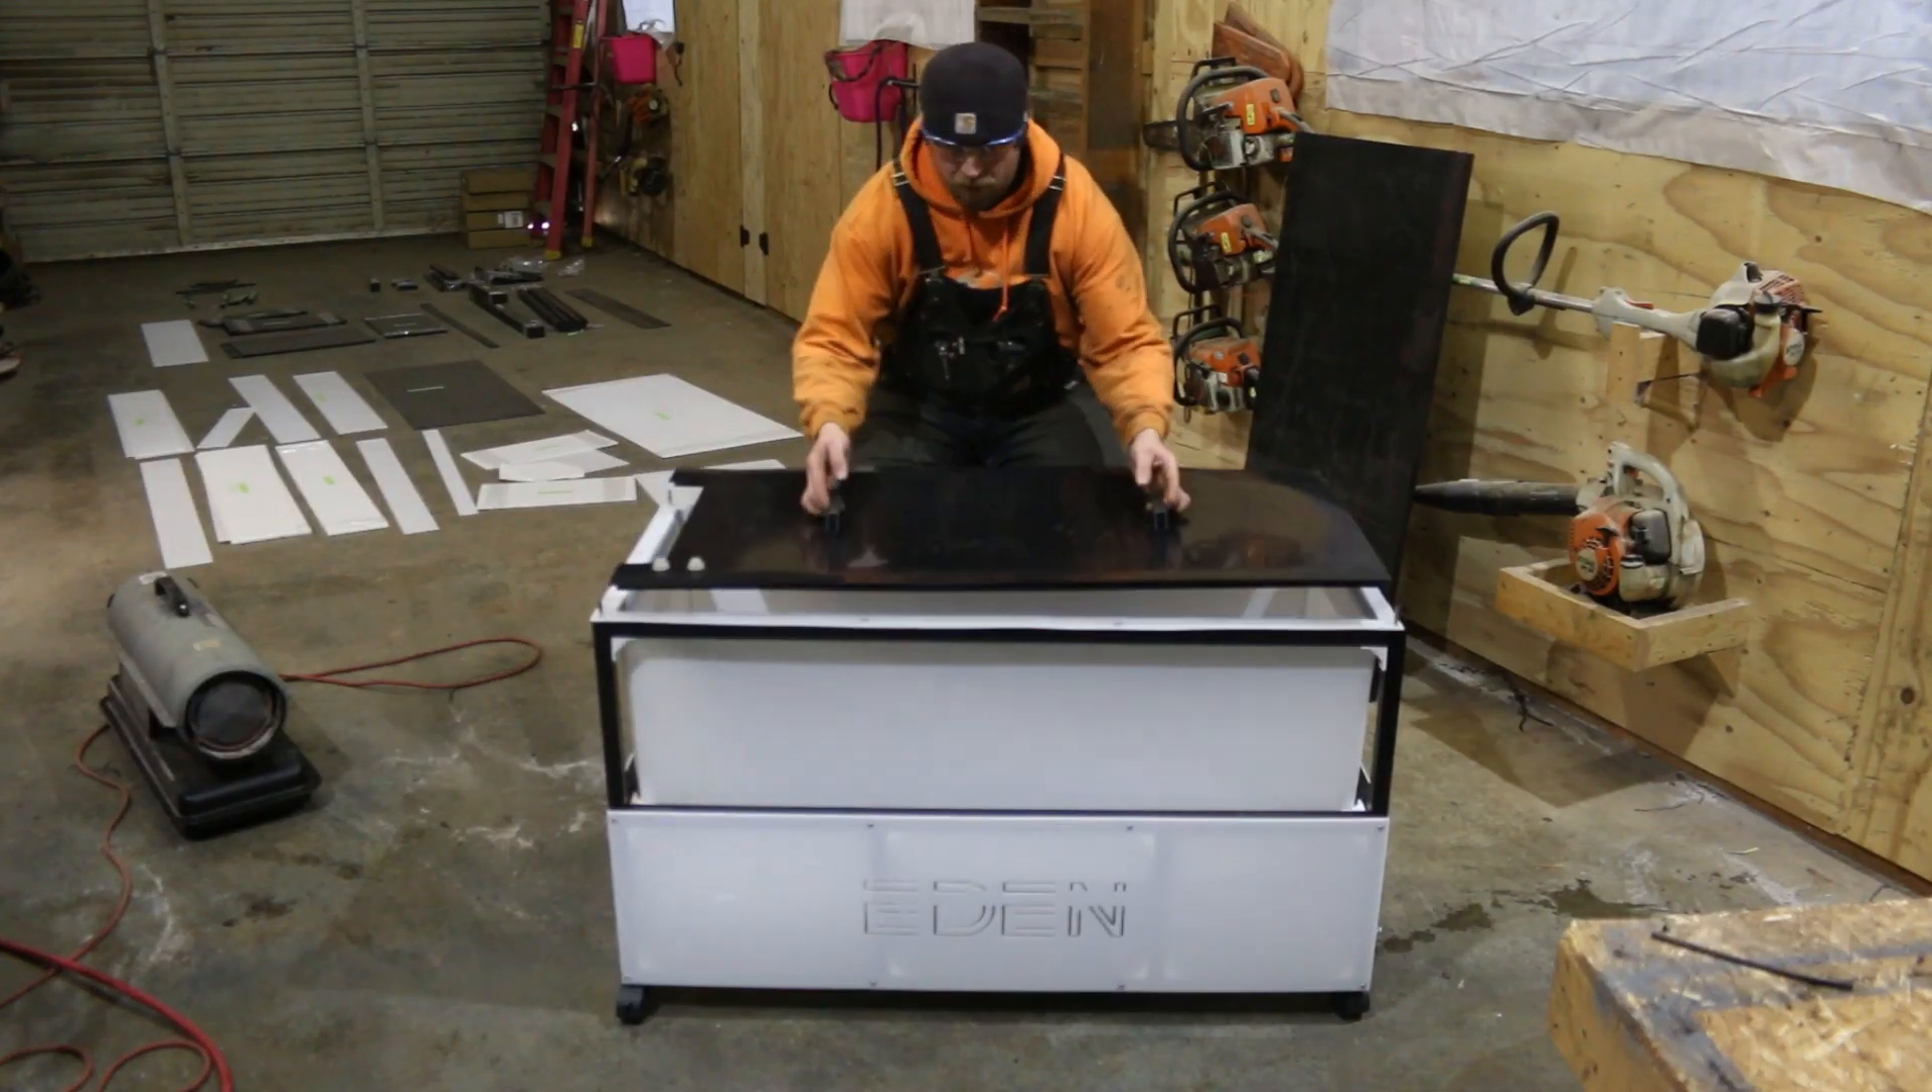Here we are we've got a base a reservoir and a reservoir lid all assembled.